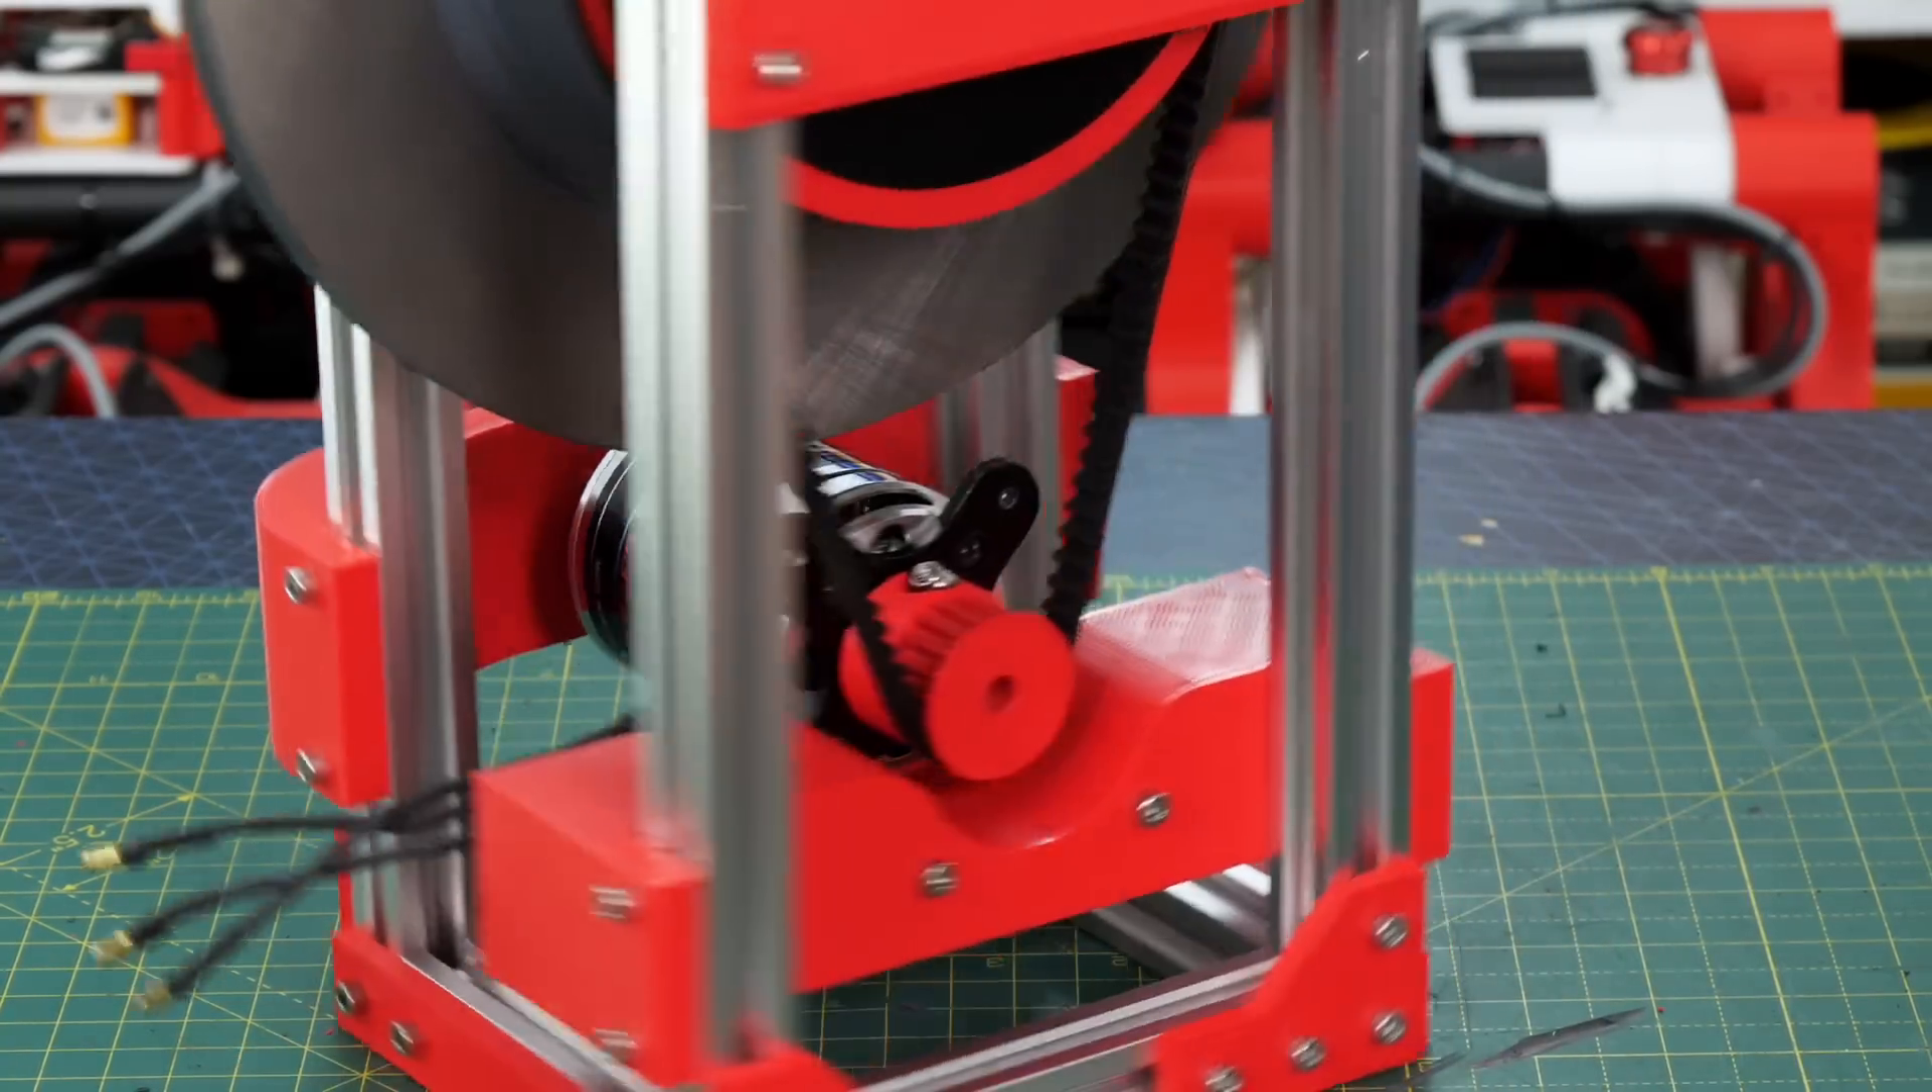I remembered to put the belt on as well so that I can spin that with the motor.